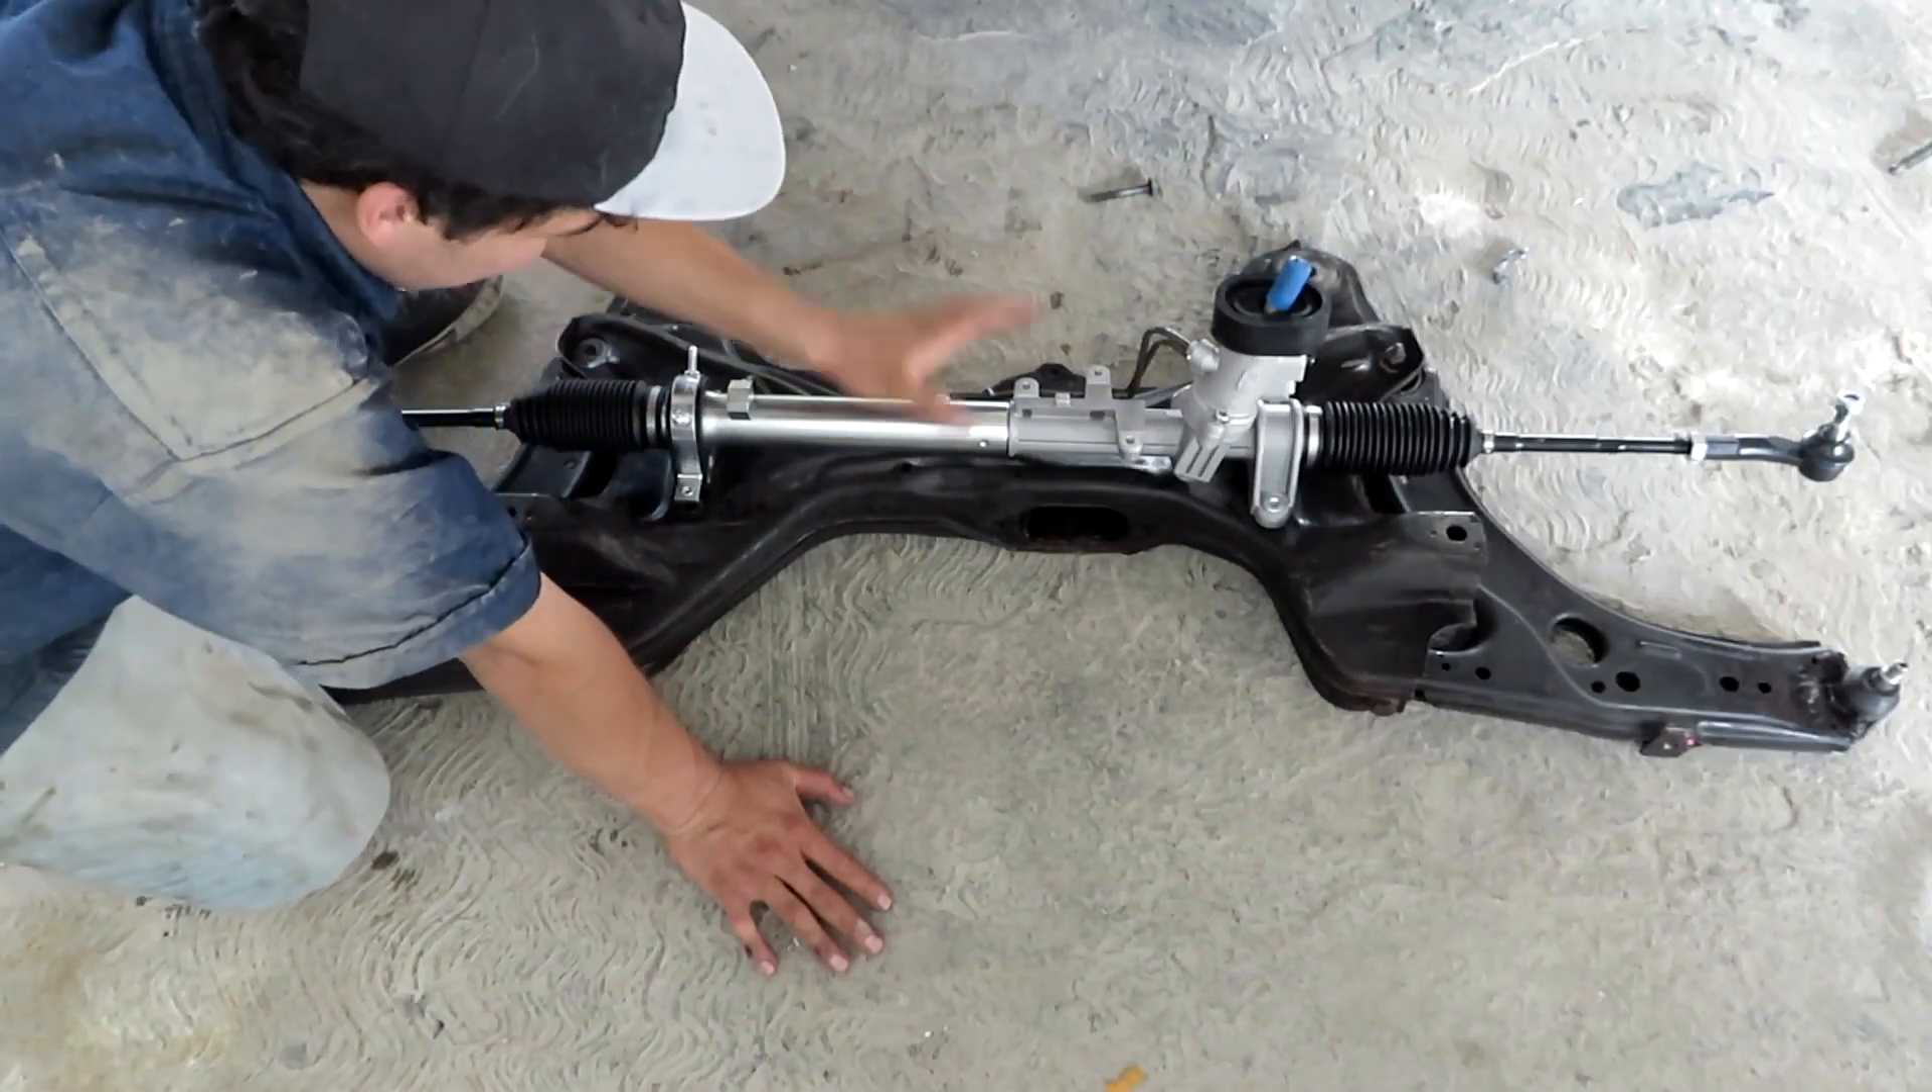Ahora si ya tenemos nuestra caja de dirección nueva montada aquí encima de nuestro puente.